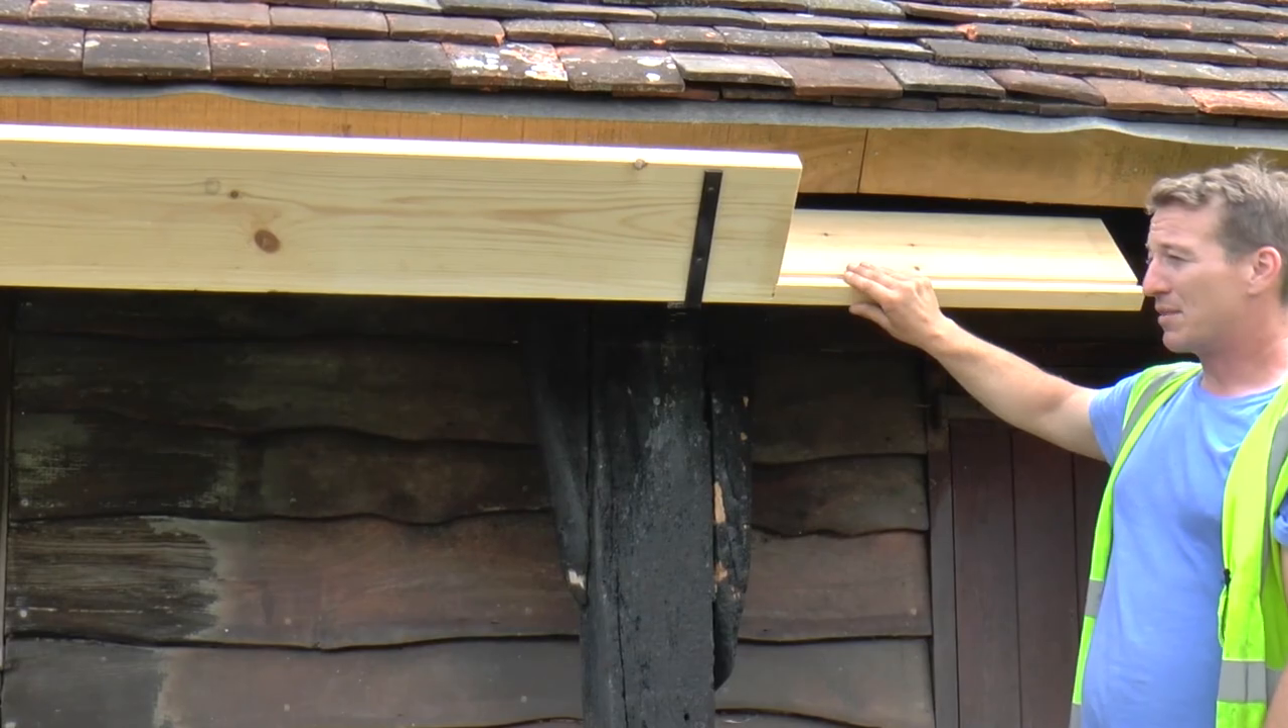This is one section as you can see ready for the next one to go on.